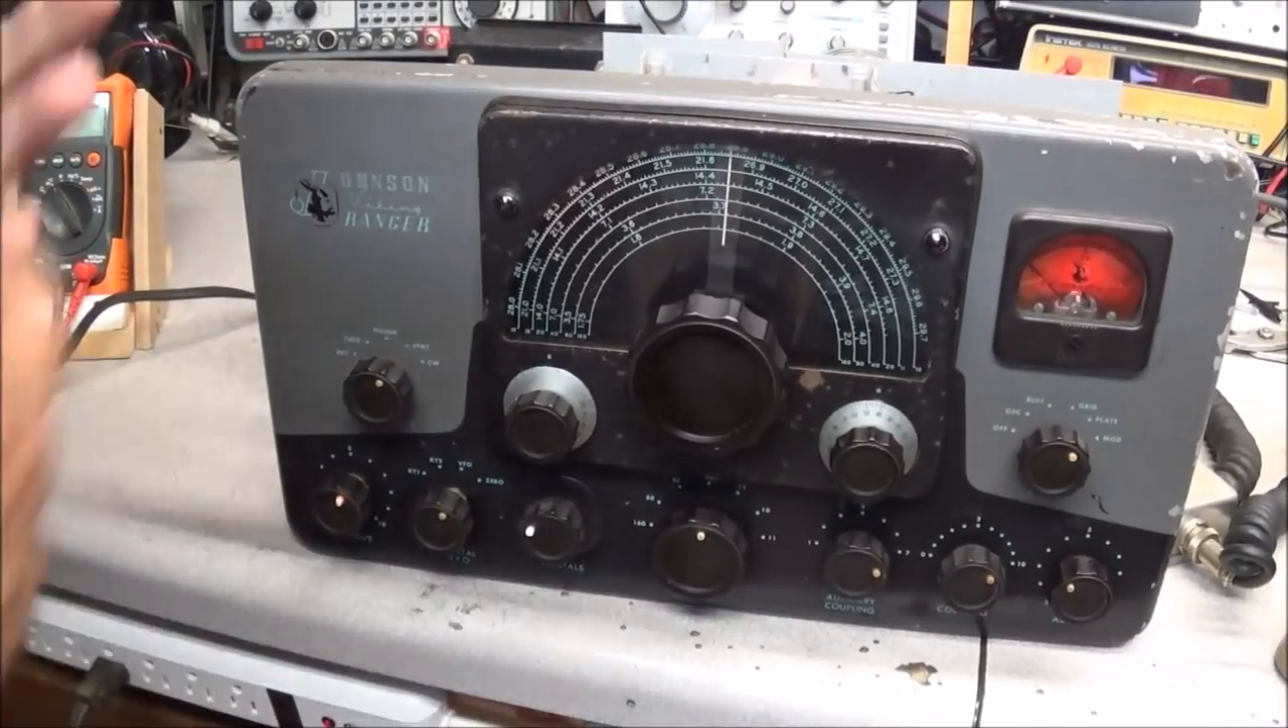As you can see, the radio's pretty much back together.